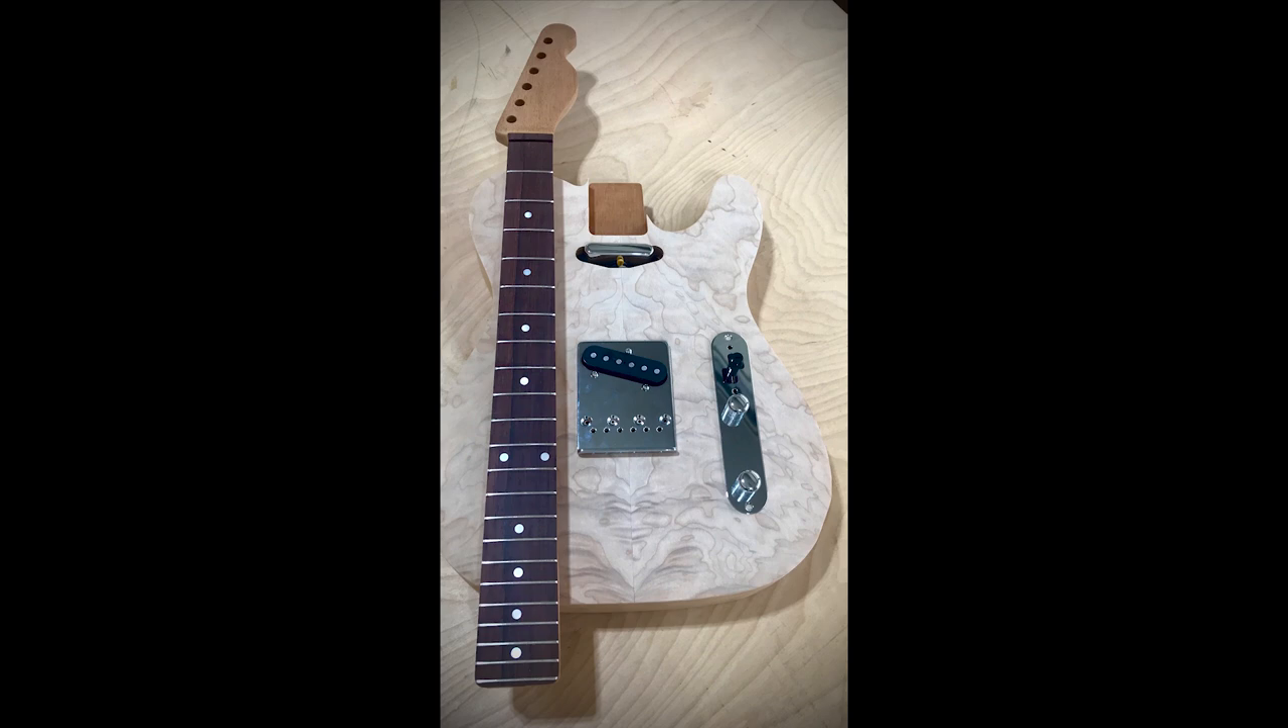So here's the final product all the frets are completed hardware's been test fitted and it looks really nice.